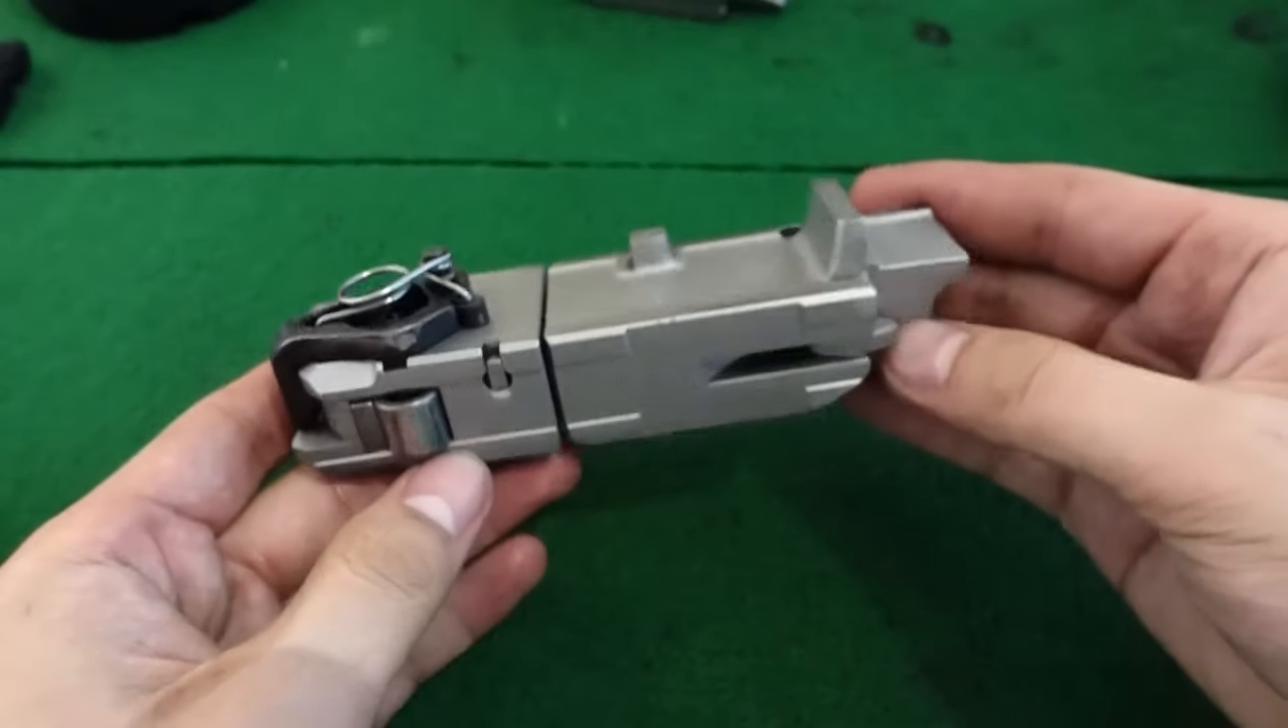And now your bolt assembly is complete.